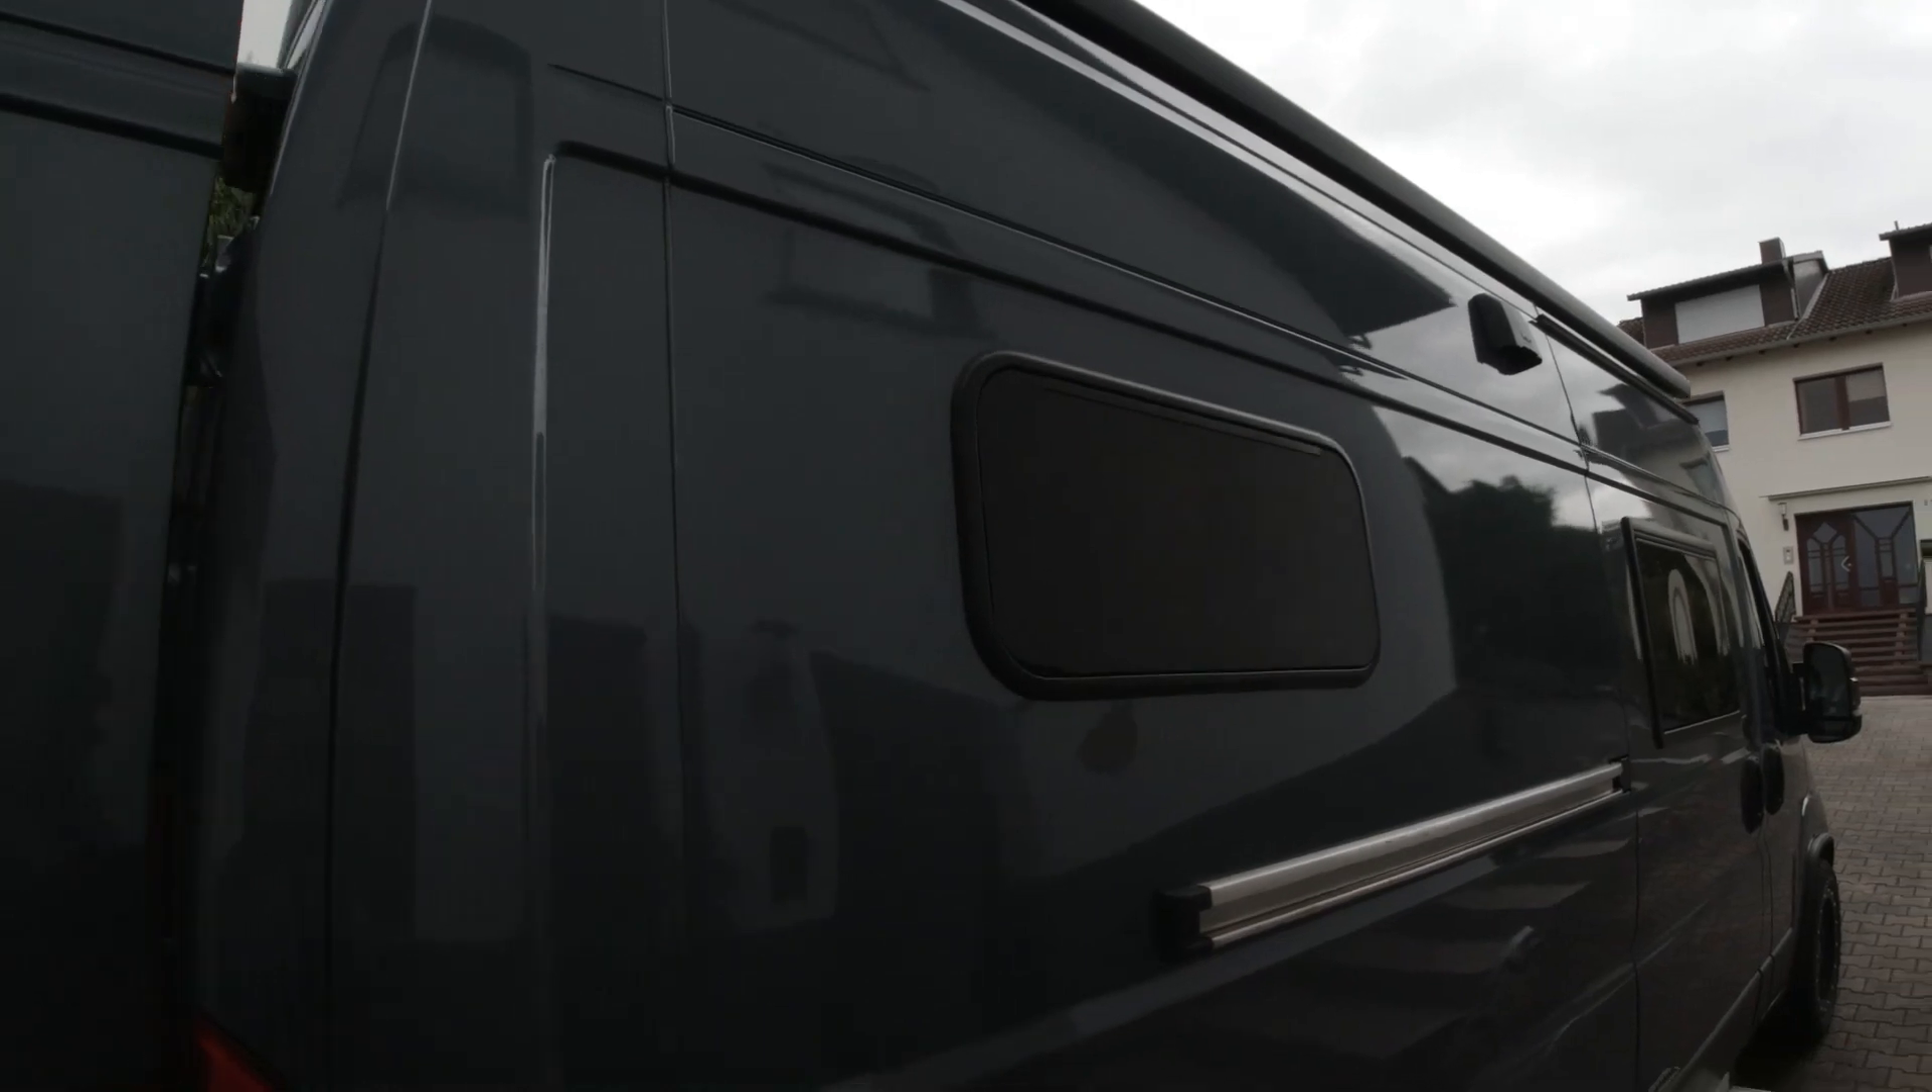So wir sind fertig Fenster ist drin alles ordentlich abgedichtet sieht wirklich gut aus.